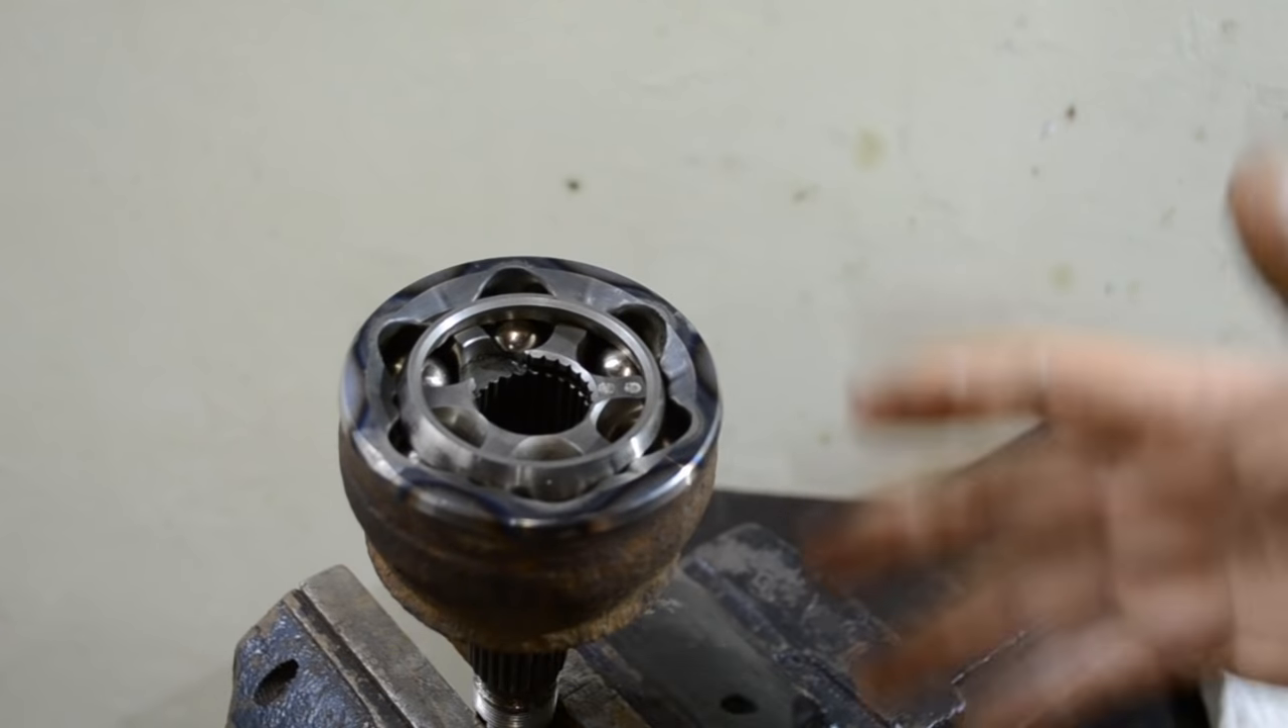Вот и все. Наш шрус собран.